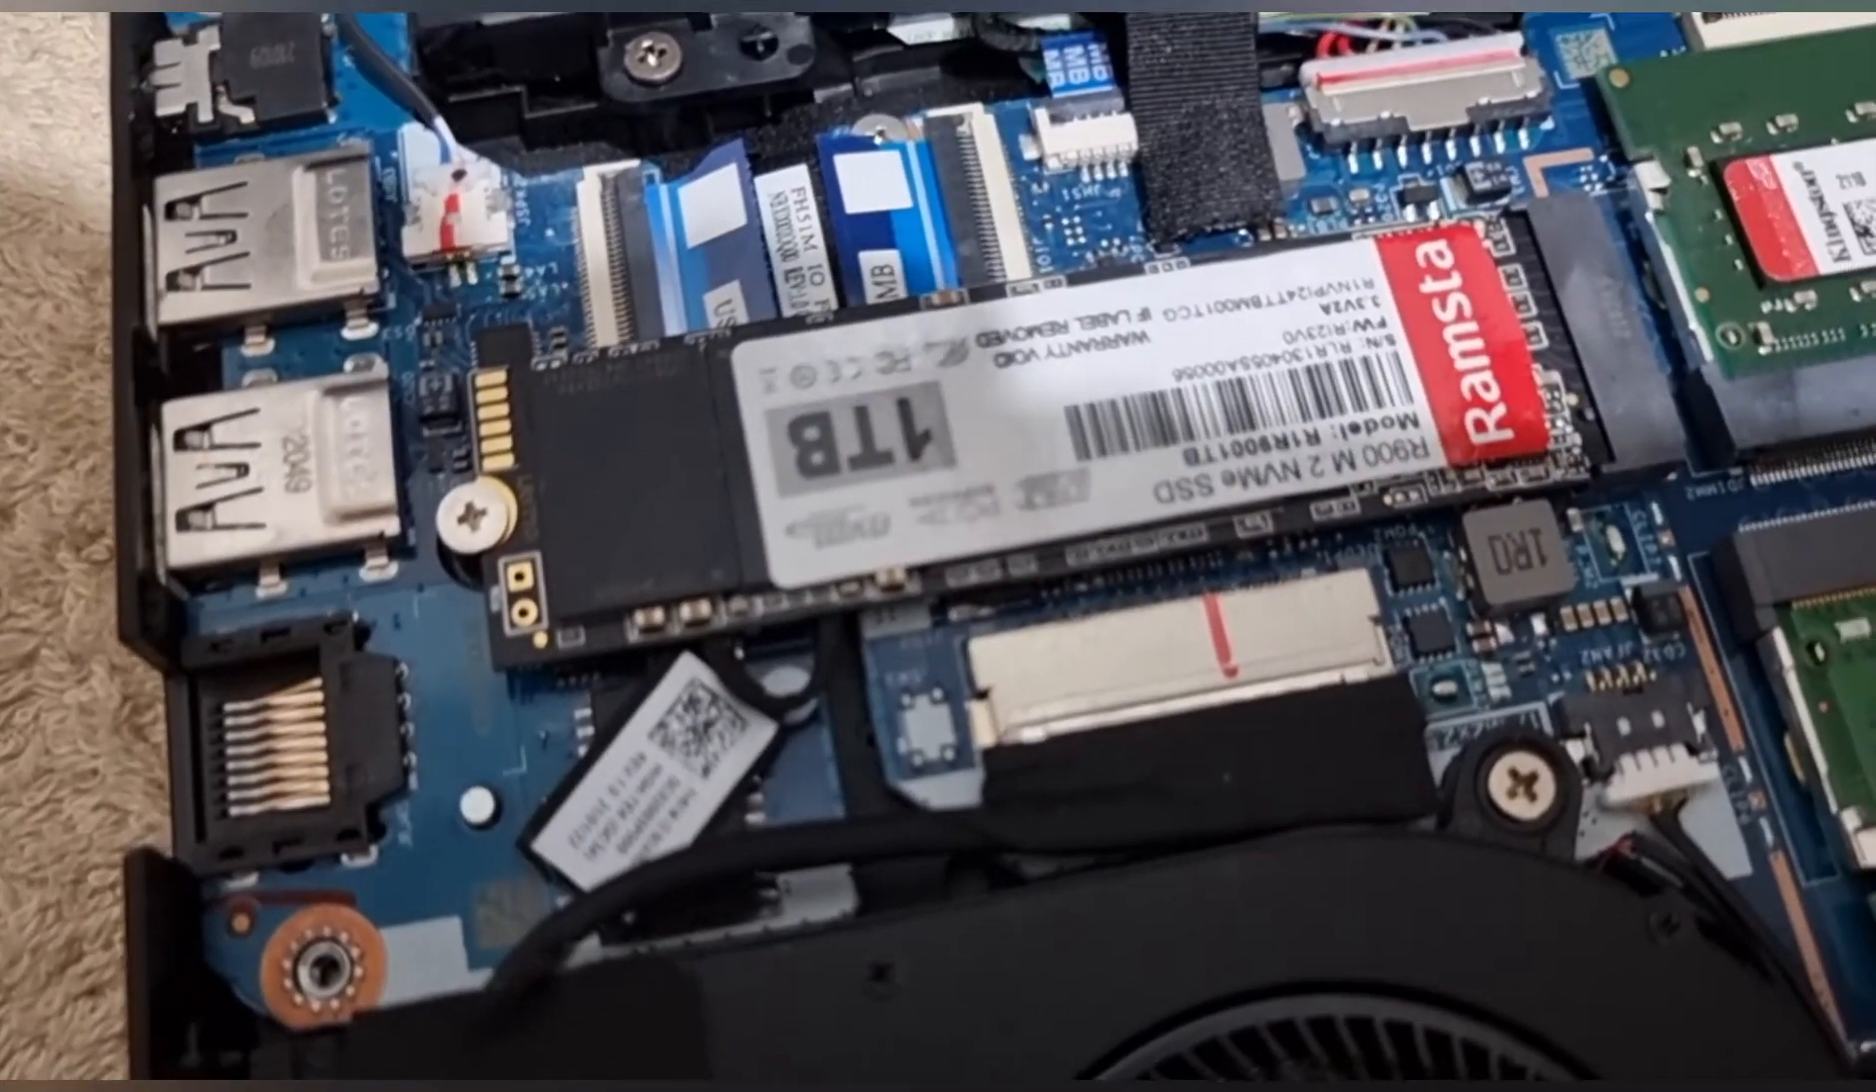Ayan siya Nakabit na yung M .2 1TB.